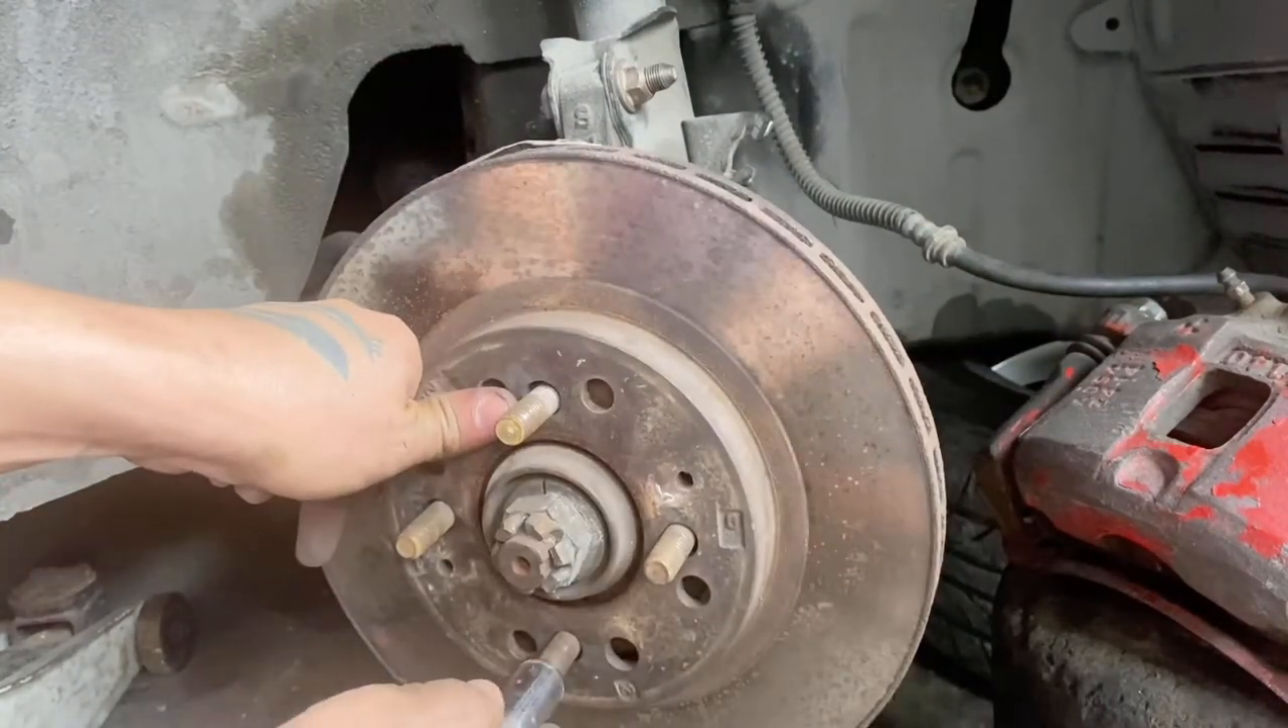Yun guys kabit na yung ating rotor disc.